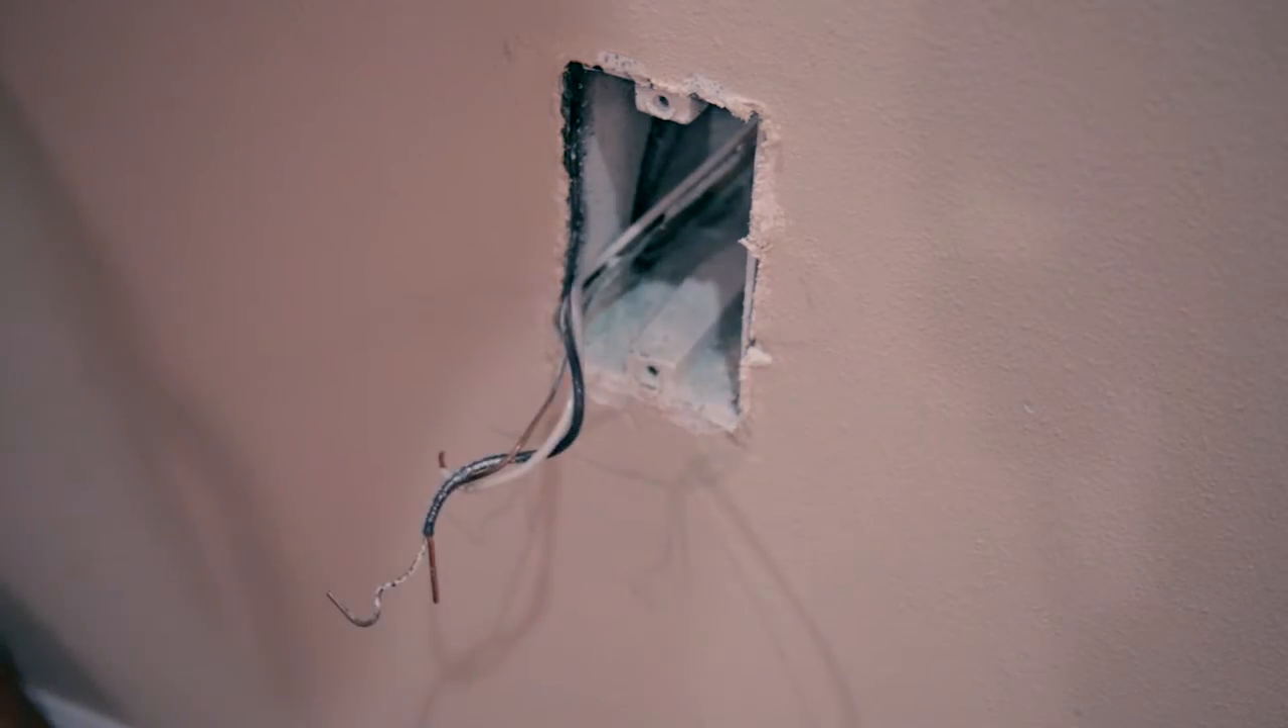Now we have our wires free.